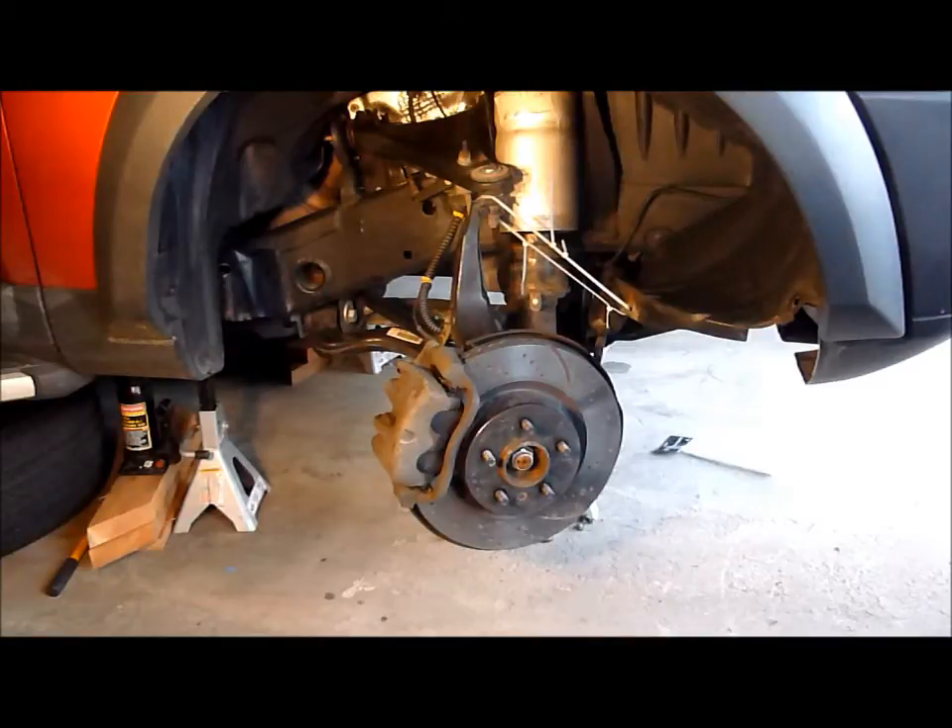So, we have the right front wheel well access area open over here.